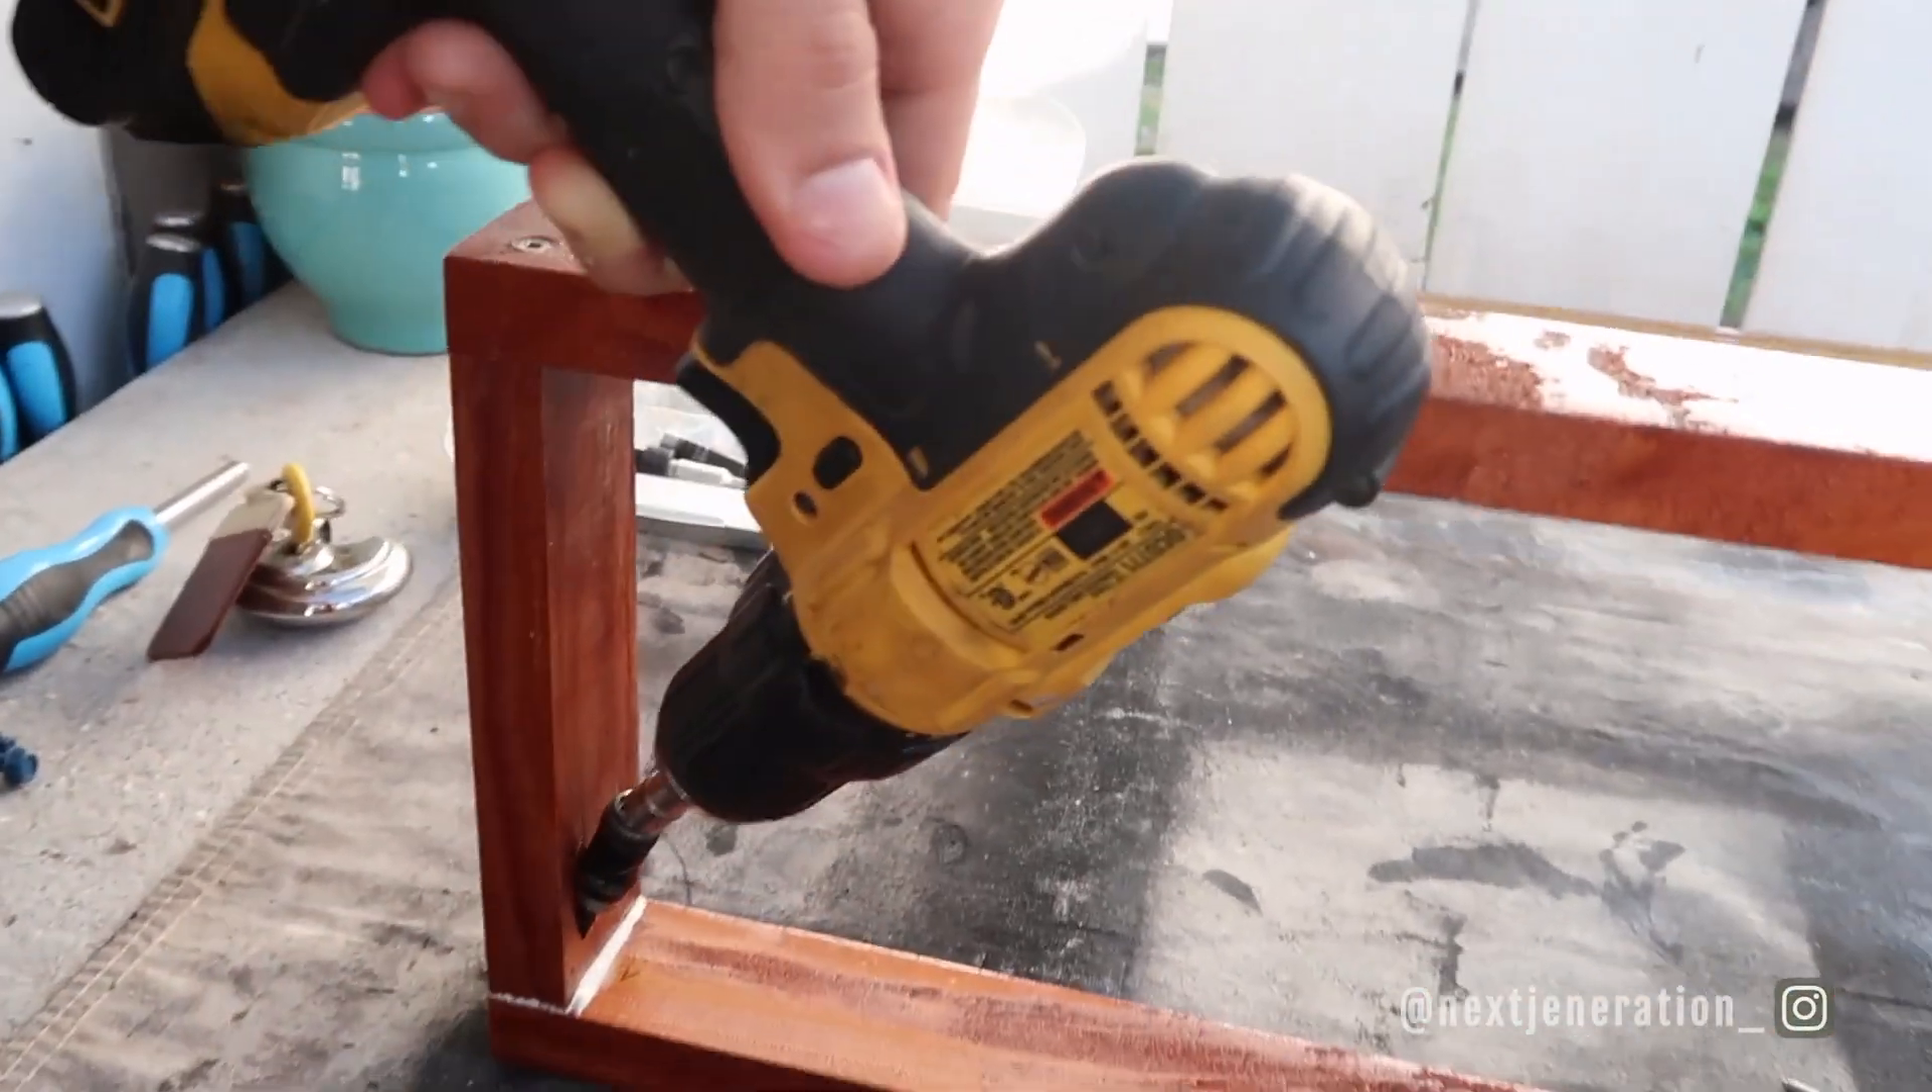The drill doesn't fit to hold it straight on top of the hole that you're drilling into.